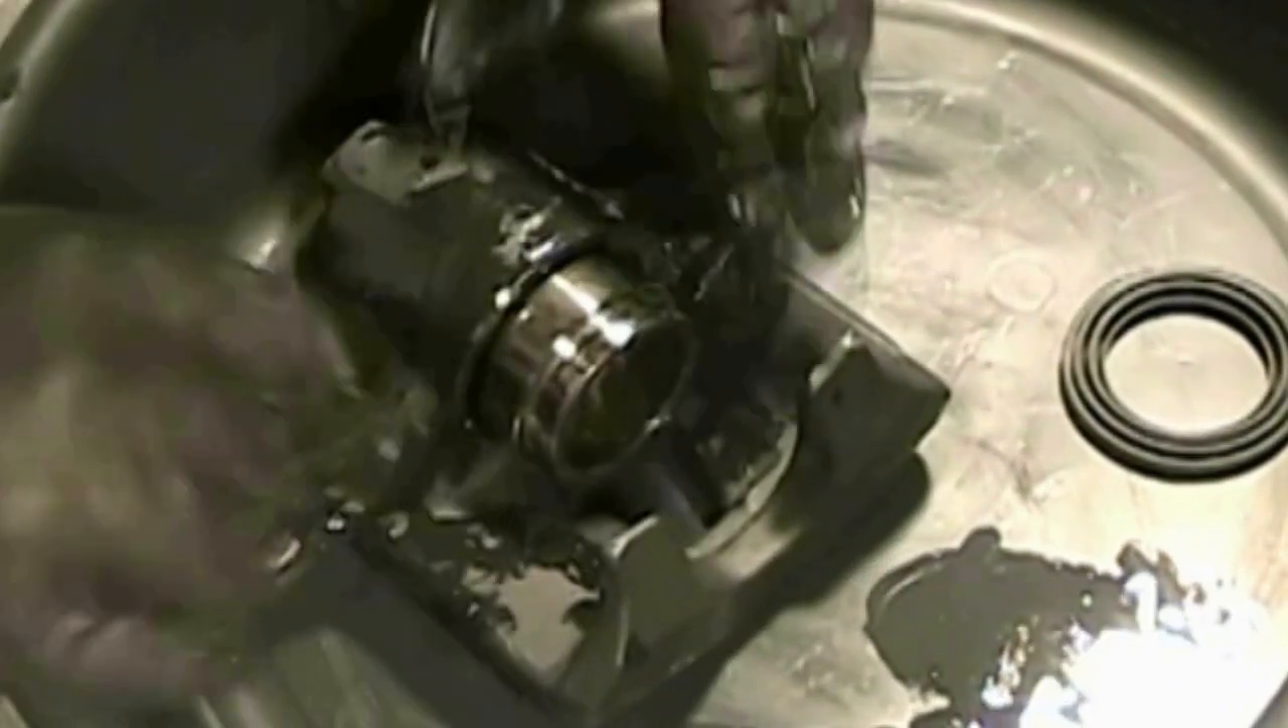Notice how I didn't squeeze the piston all the way in. It sticks out about an inch.